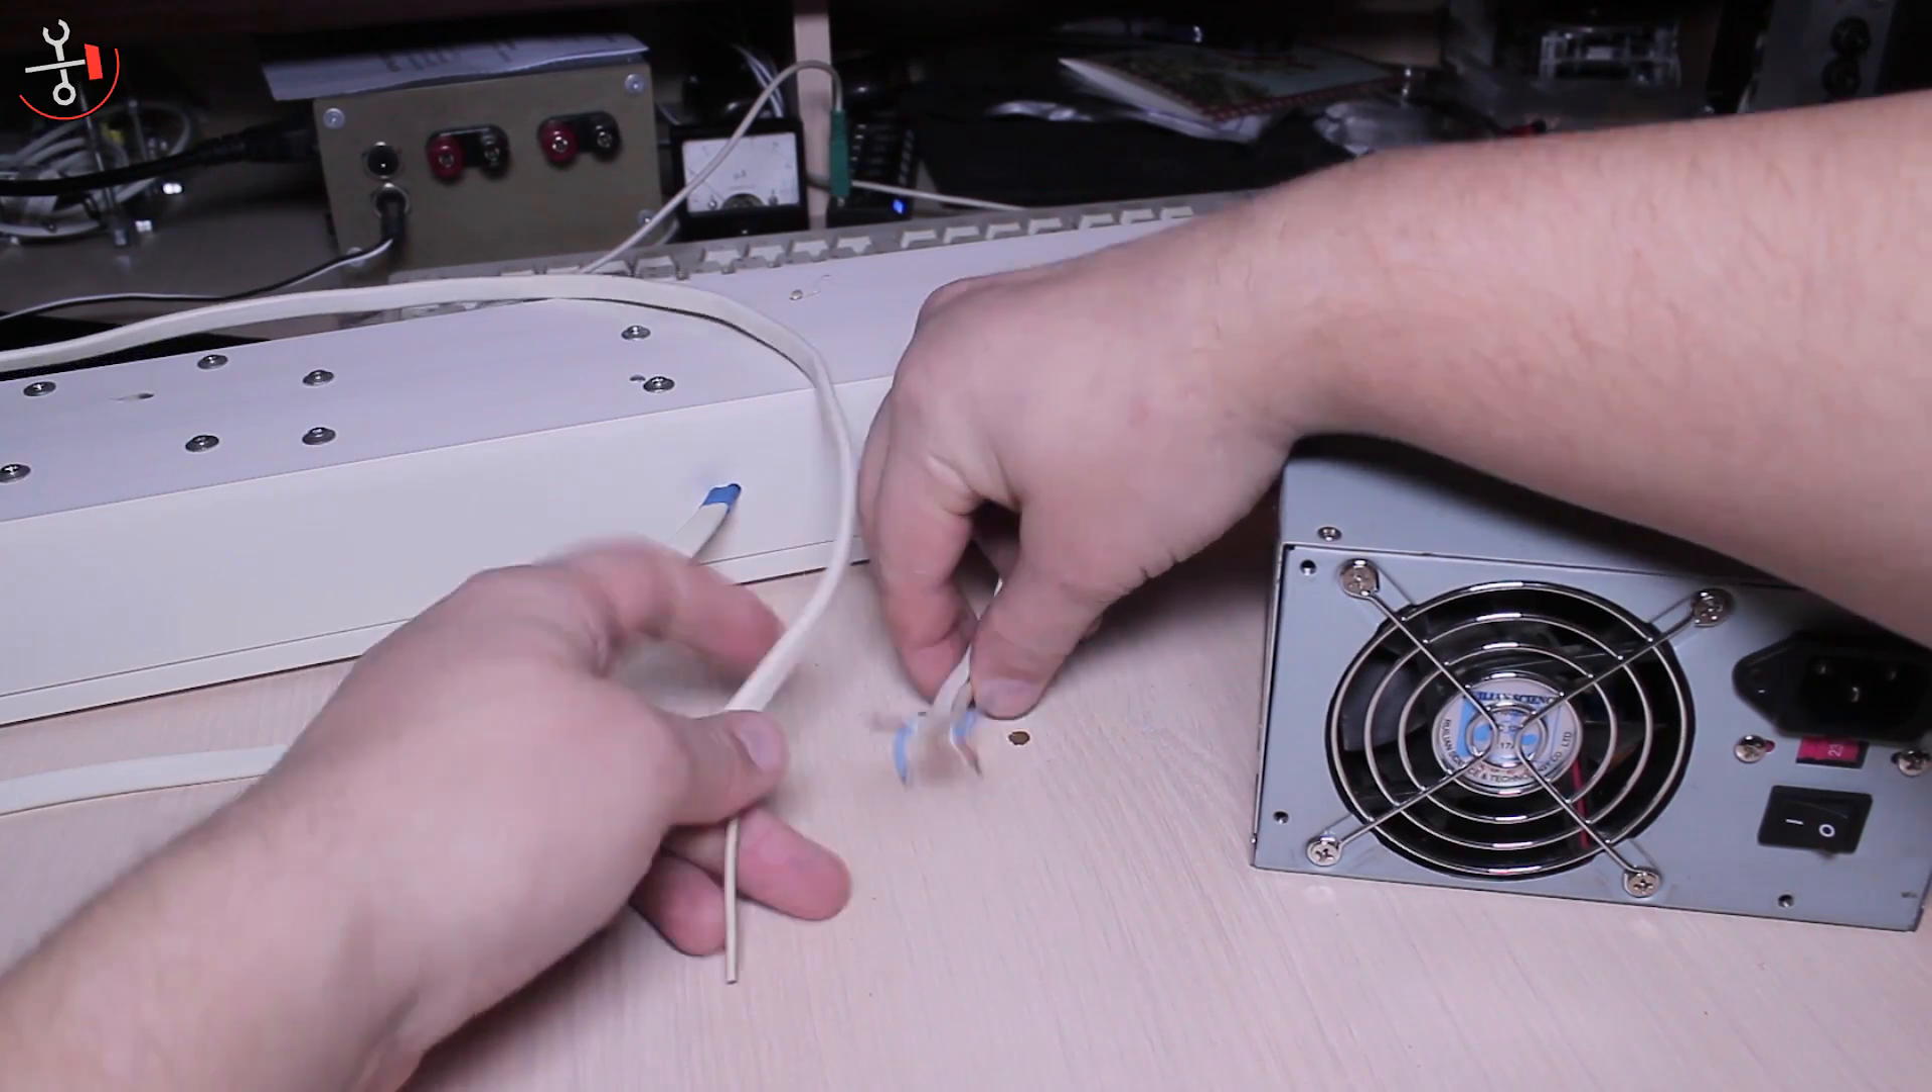Теперь осталось только блок питания подсоединить к моему длинному проводу.